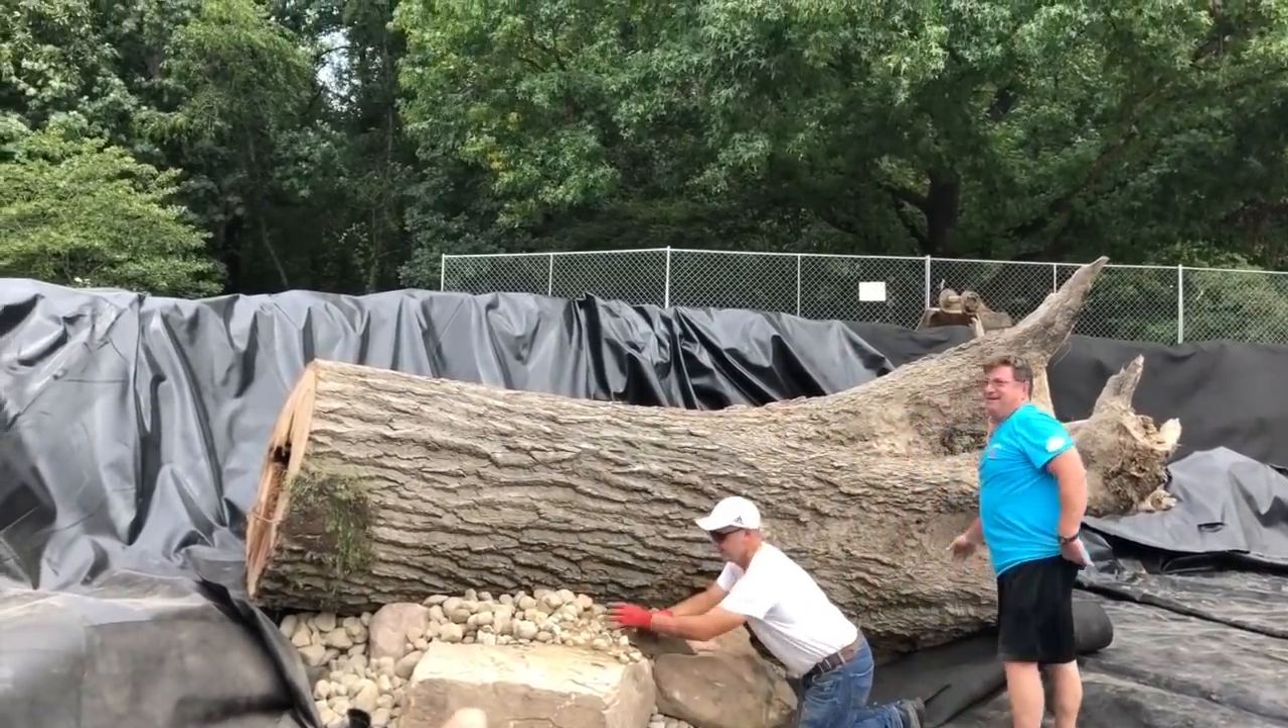All right. The log is in. We got some big chunks of rock over in here to stabilize everything.